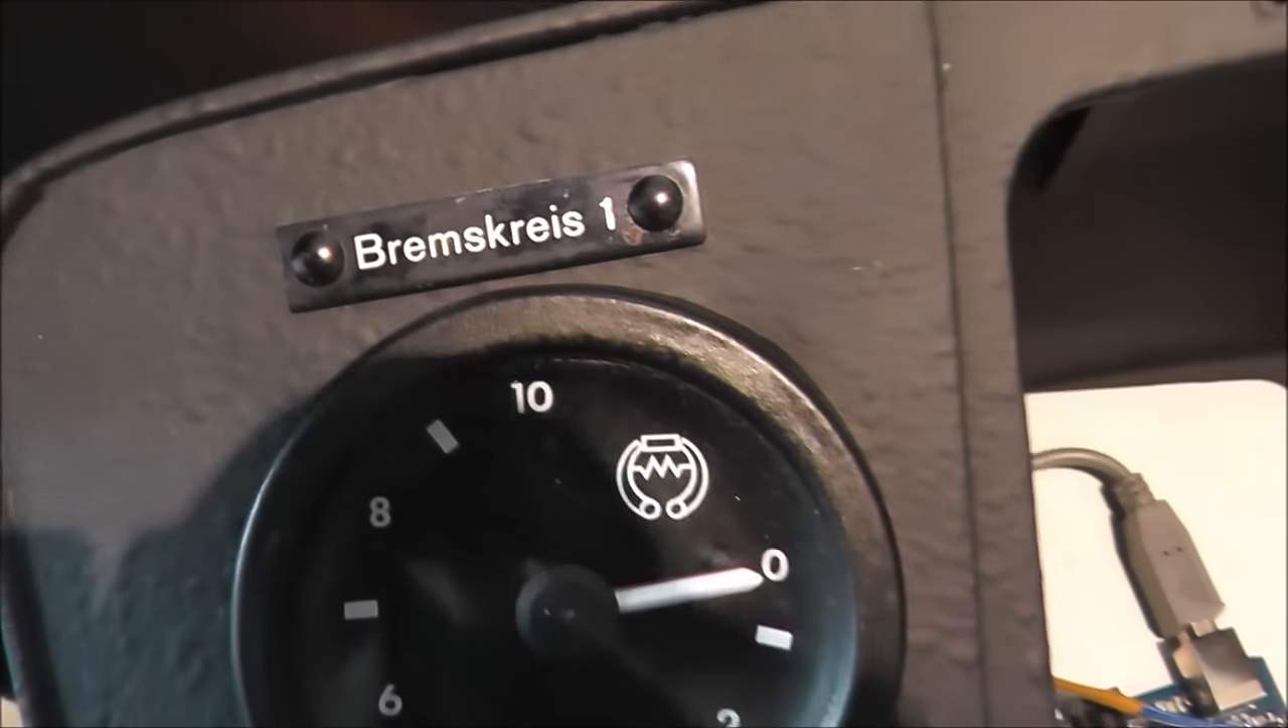Und hier eingesetzt in die Armaturenbretträger habe ich auch schon die Schildchen, wieder mit neuen Nieten.